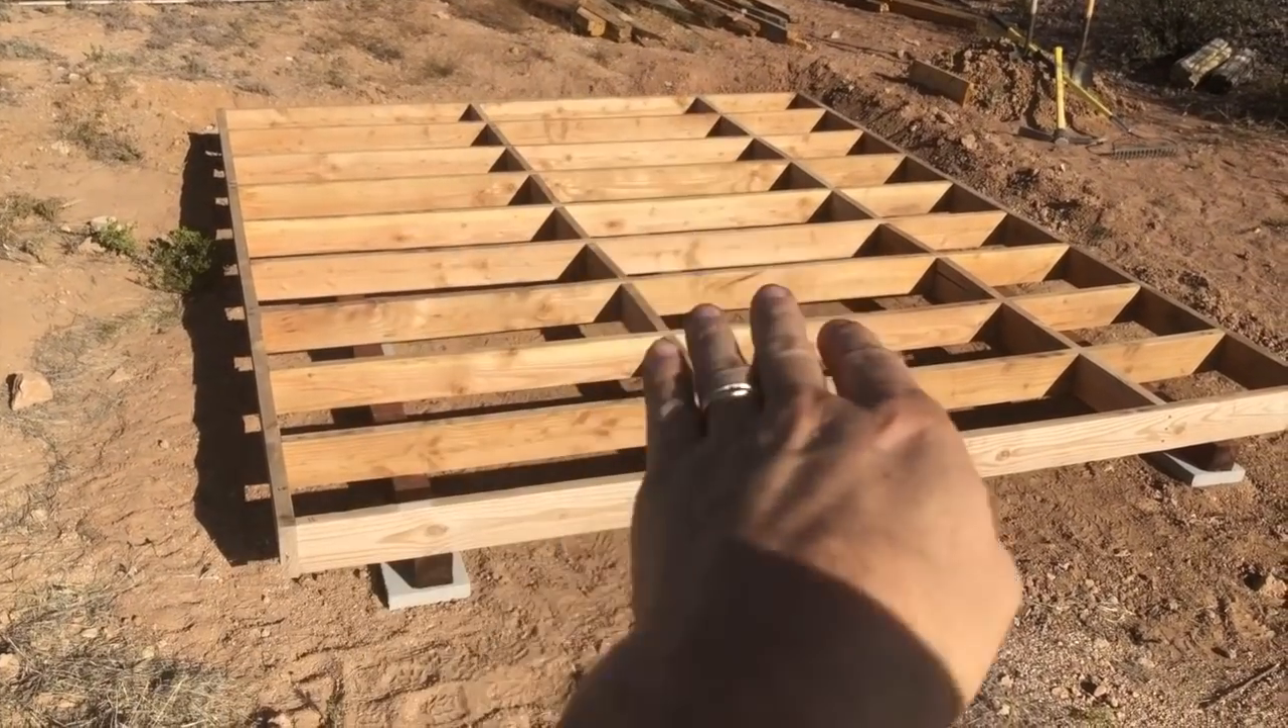So here we are with all the blocking installed. As you can see now, every piece of plywood will be supported on all edges, which it wasn't in my past example.